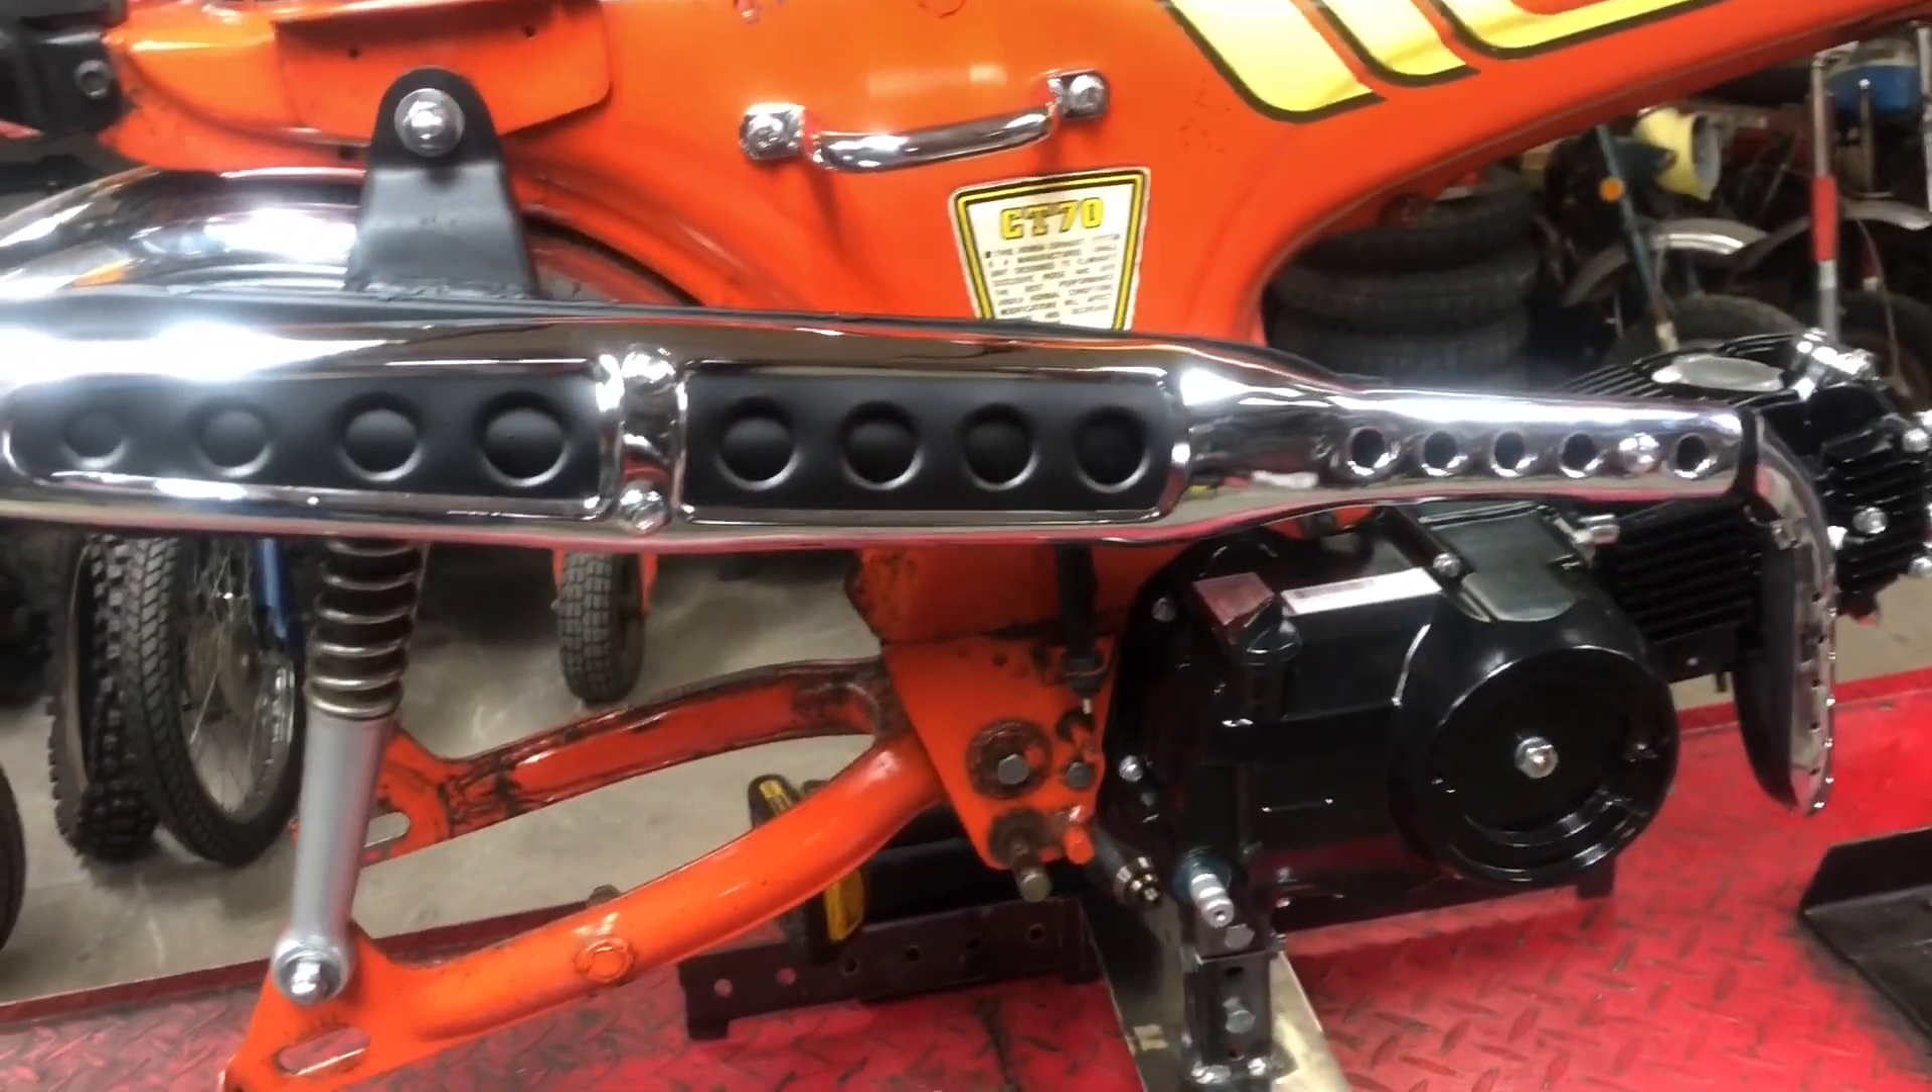But, that's the exhaust. All buttoned up and put back on the bike.